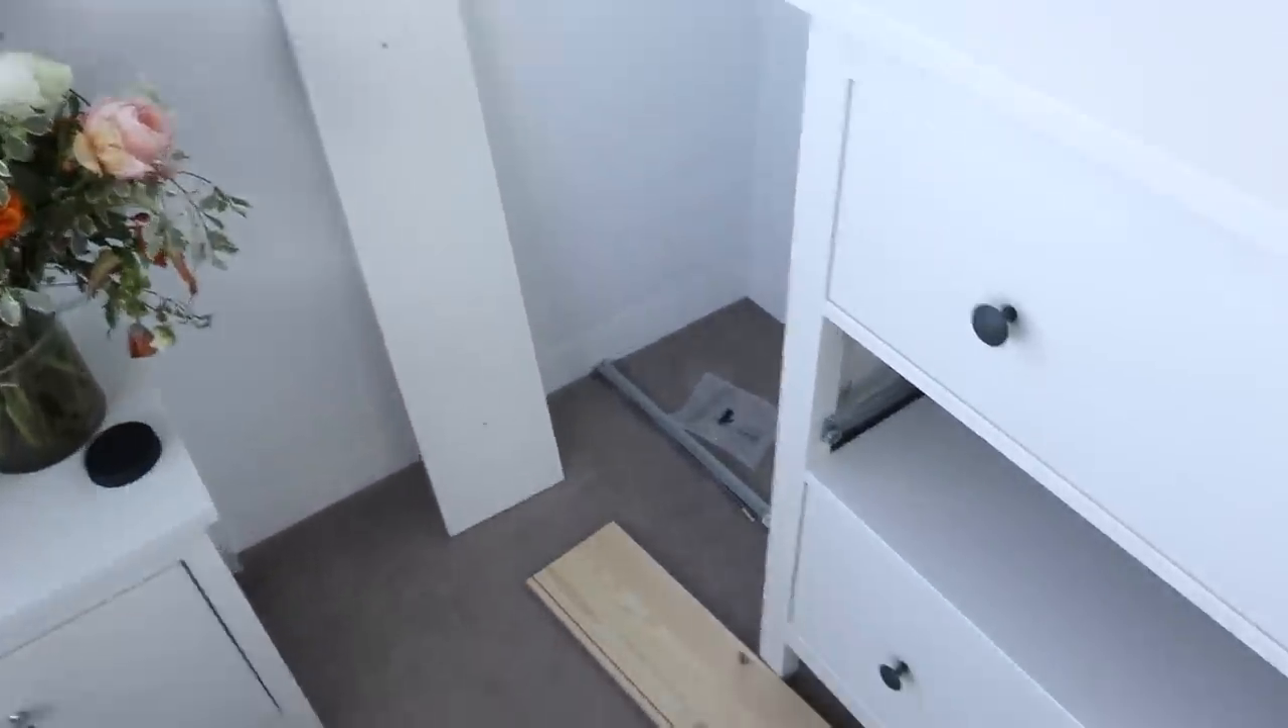I am so close to being done I'm down to the last drawer.